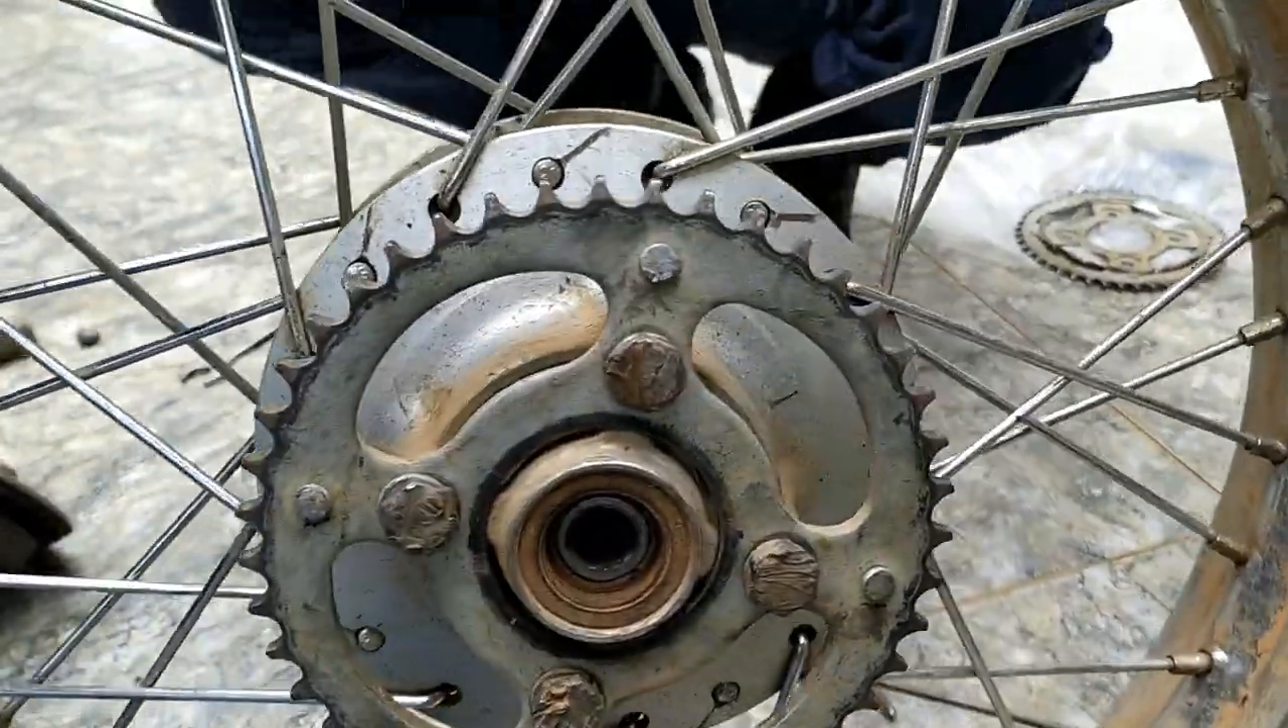Já colocamos aqui a relação Ó Vocês podem estar vendo aí Relaçãozinha colocada.